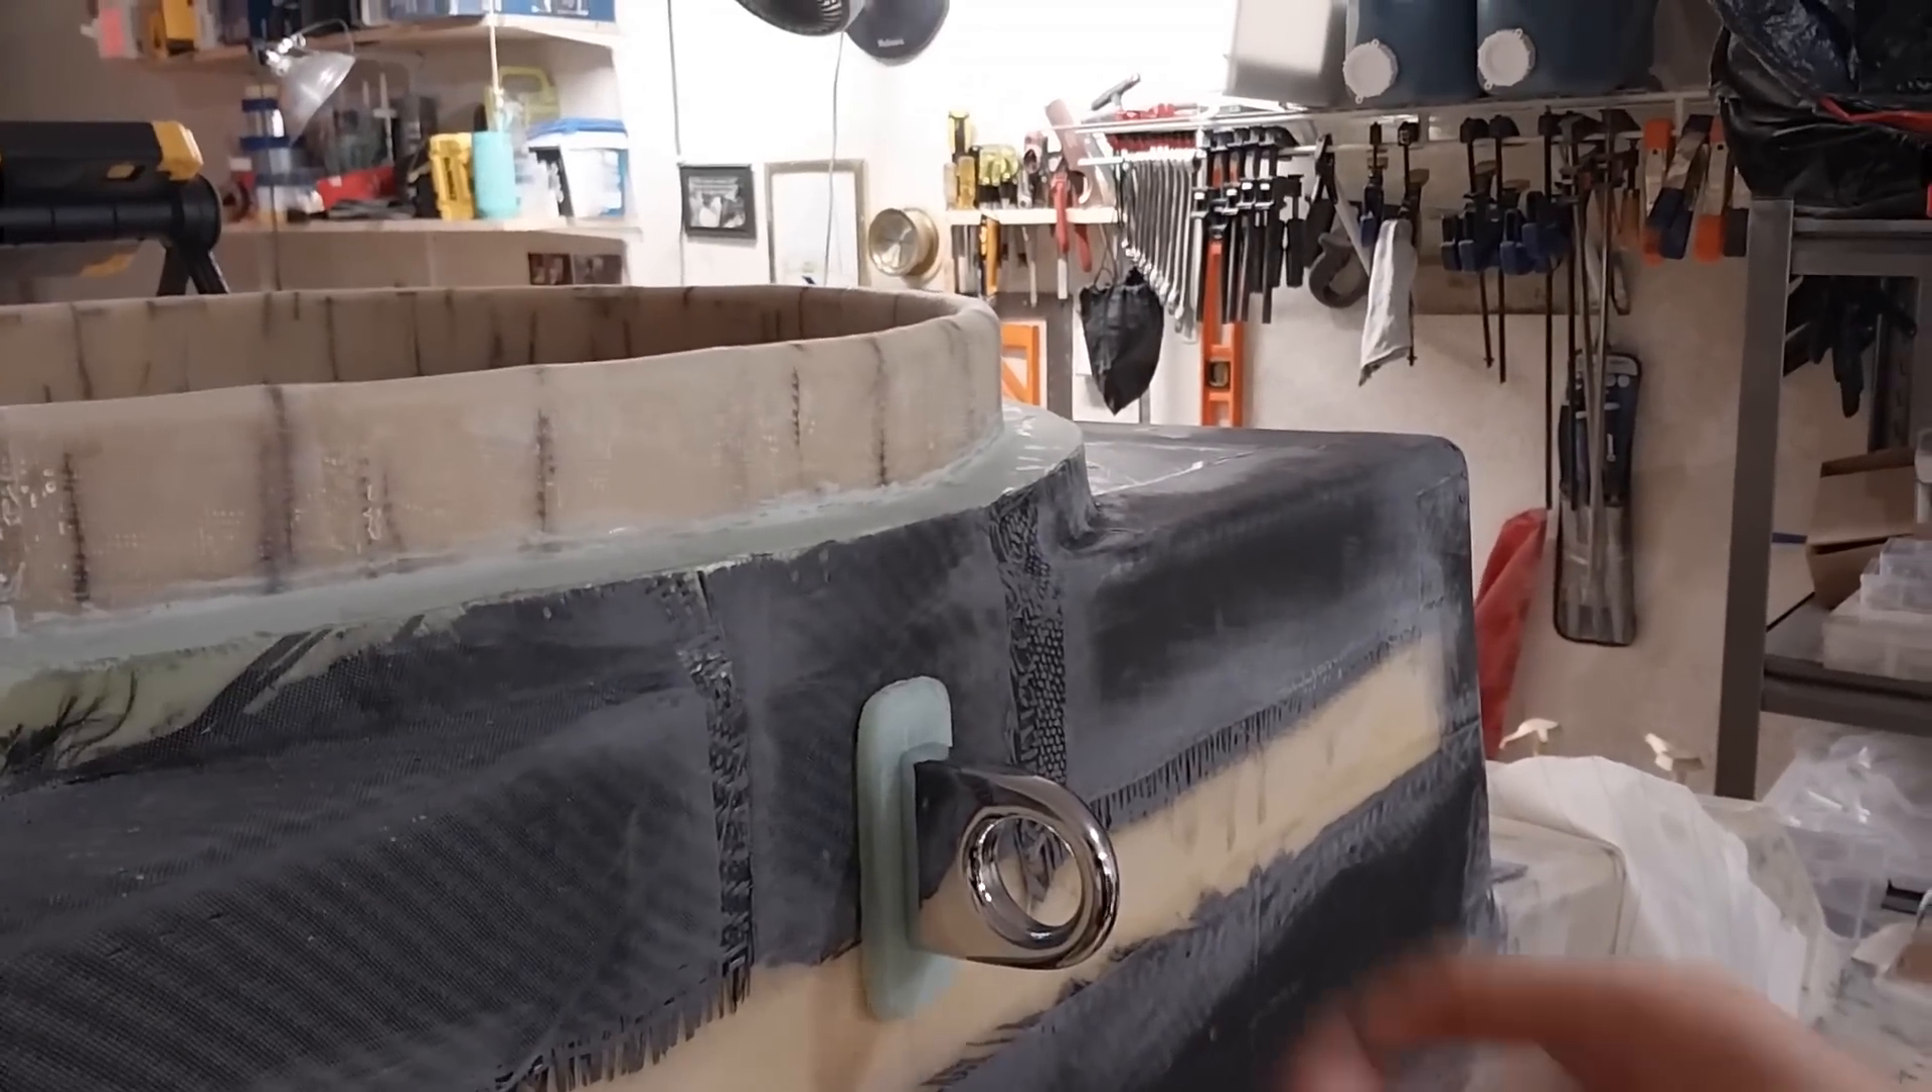So there's a dry fit of the bow eye I'm going to use to lock the hatch.